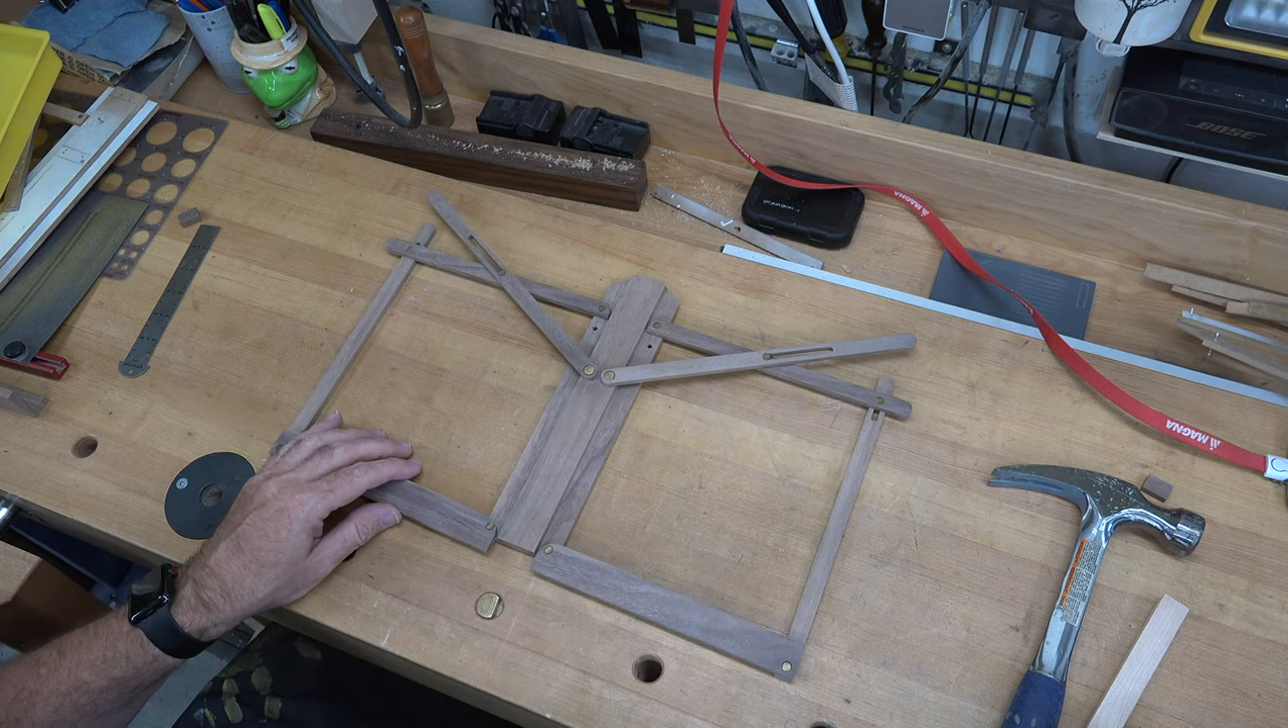Well if you've followed along so far you should have at this point kind of a cool folding music stand but we need to add that bottom lip now so that our music won't fall off.